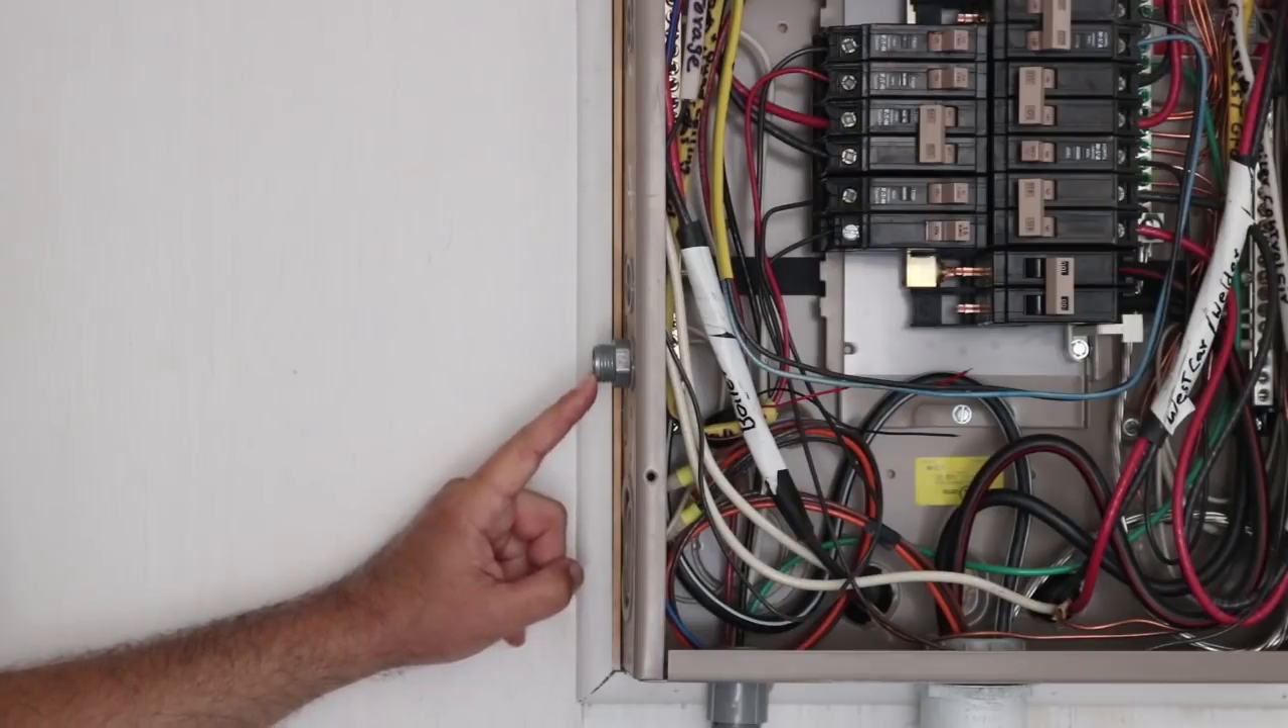So I already knocked out one of the half inch spaces here and I put in a conduit short connector.